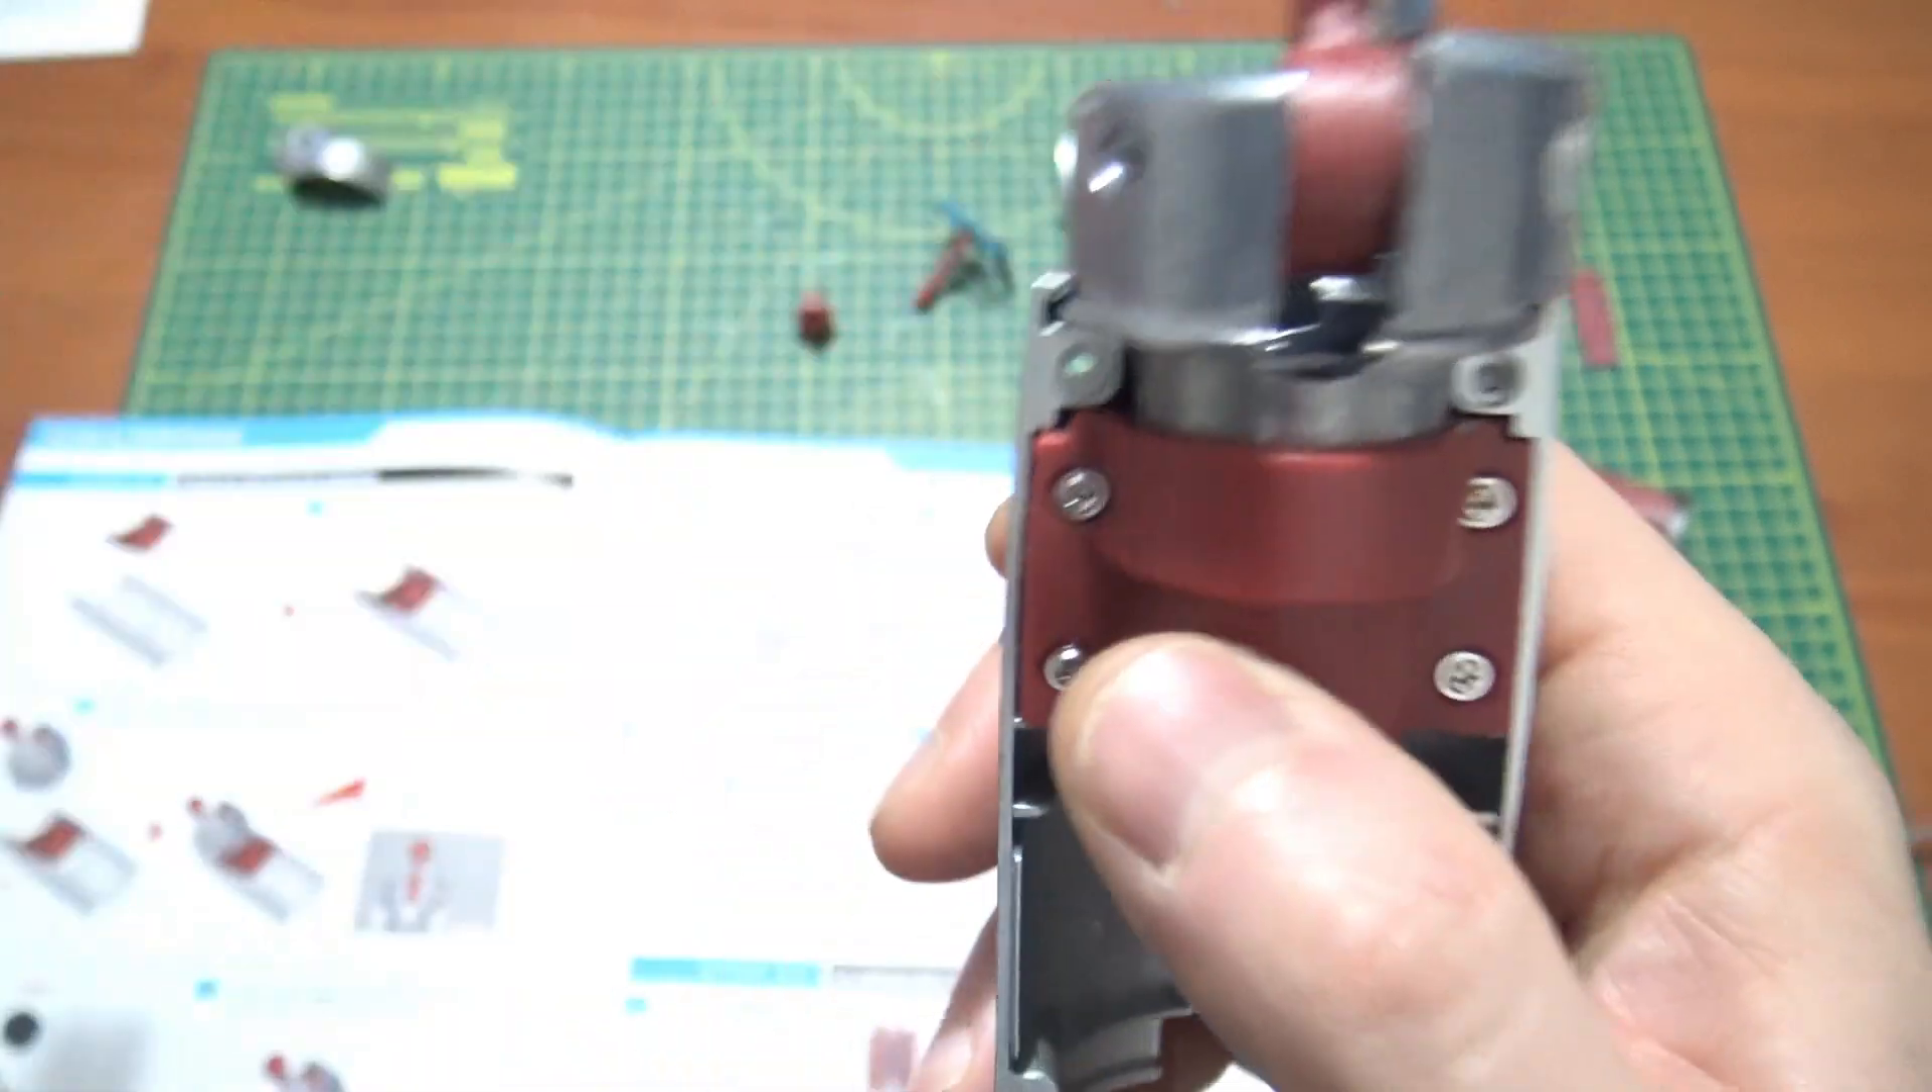Eccomi qua quattro vite messe non erano quelle lunghe ma erano quelle corte.